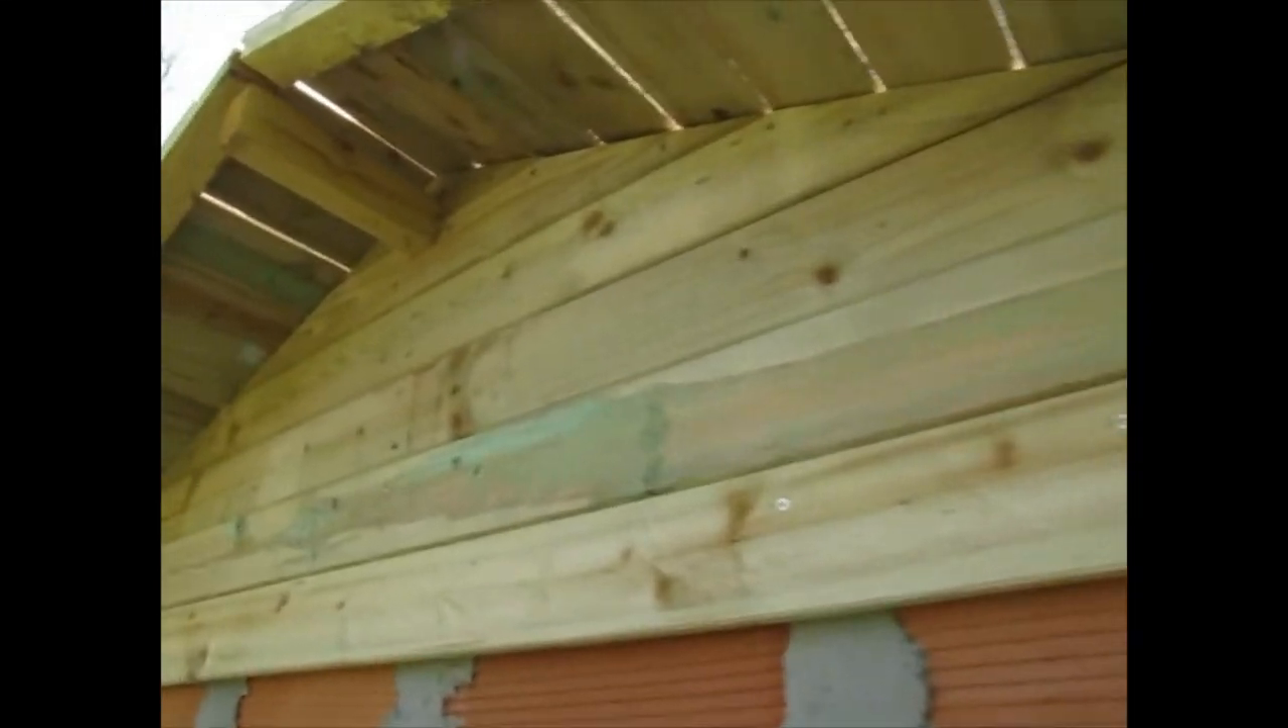And, I got the back closed in.